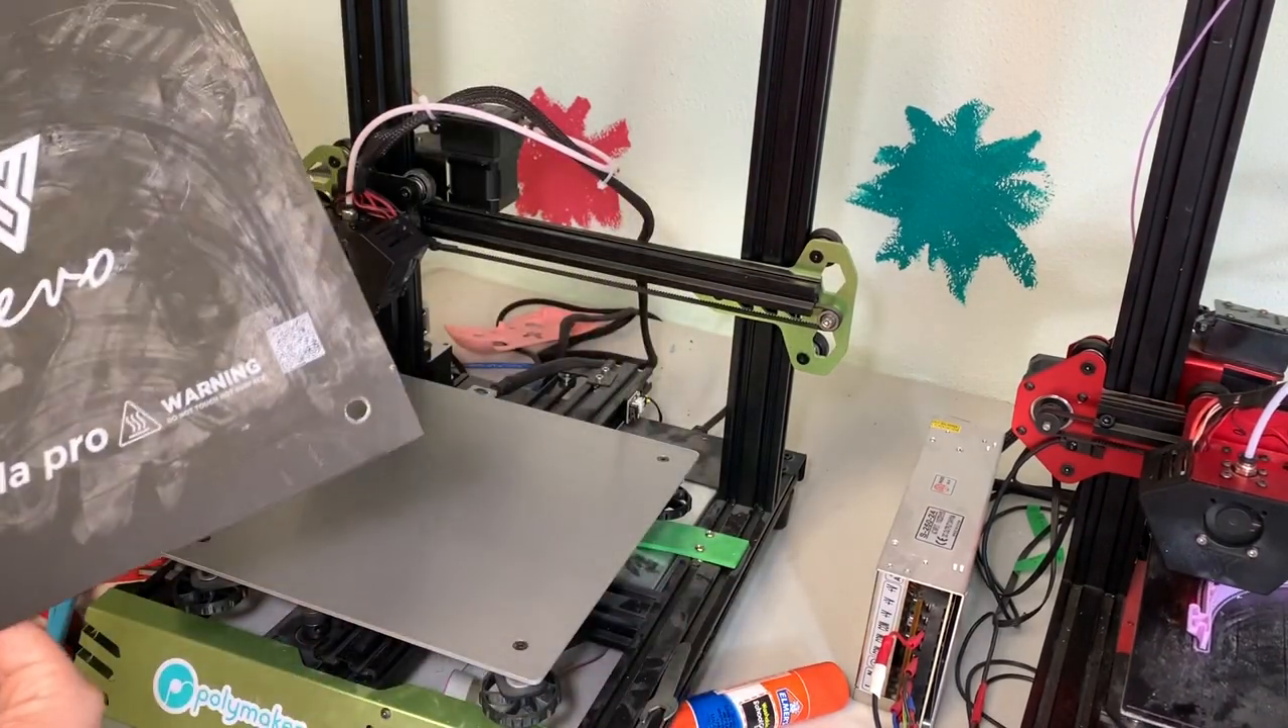So, there is the nice bed. This came off pretty simple.